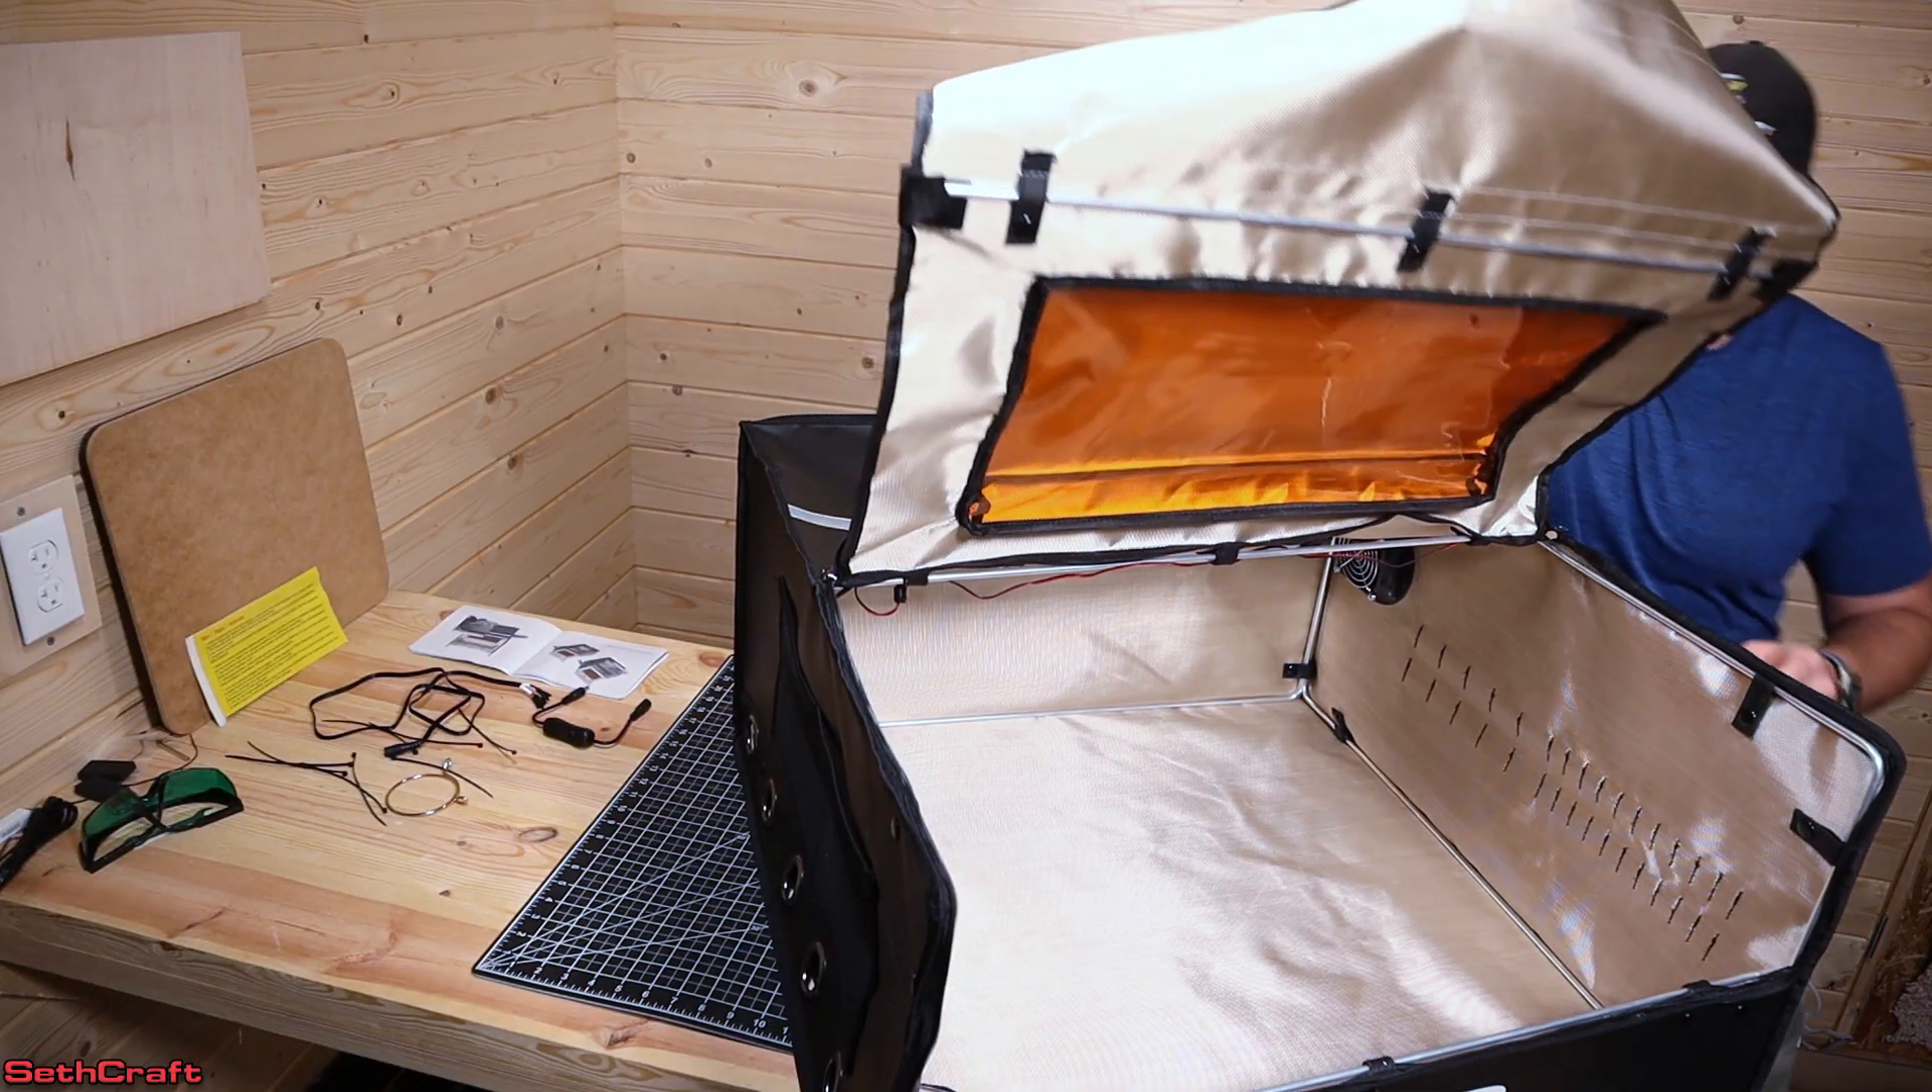And there we have it. That's the basic assembly of this housing.